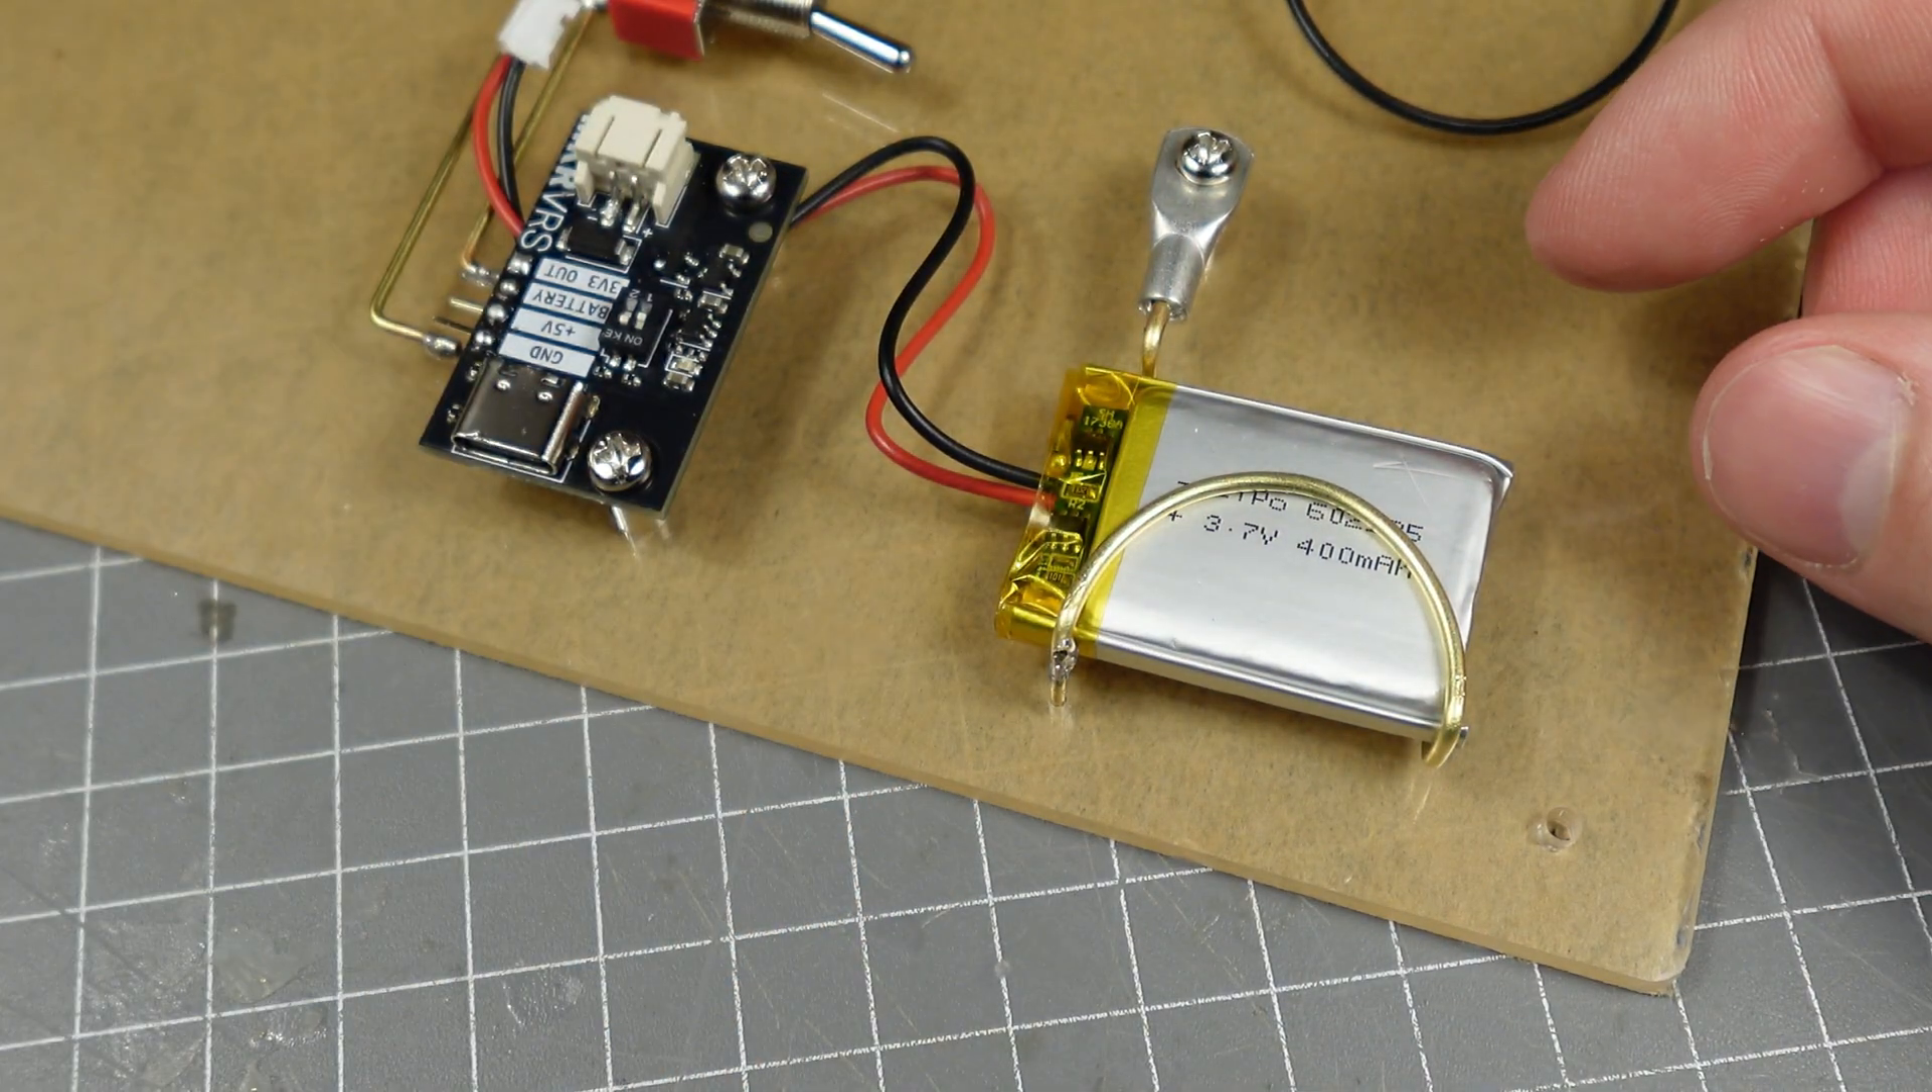I added this little battery mount, which was just a bent piece of brass with two contact points to hold my little lithium cell here.